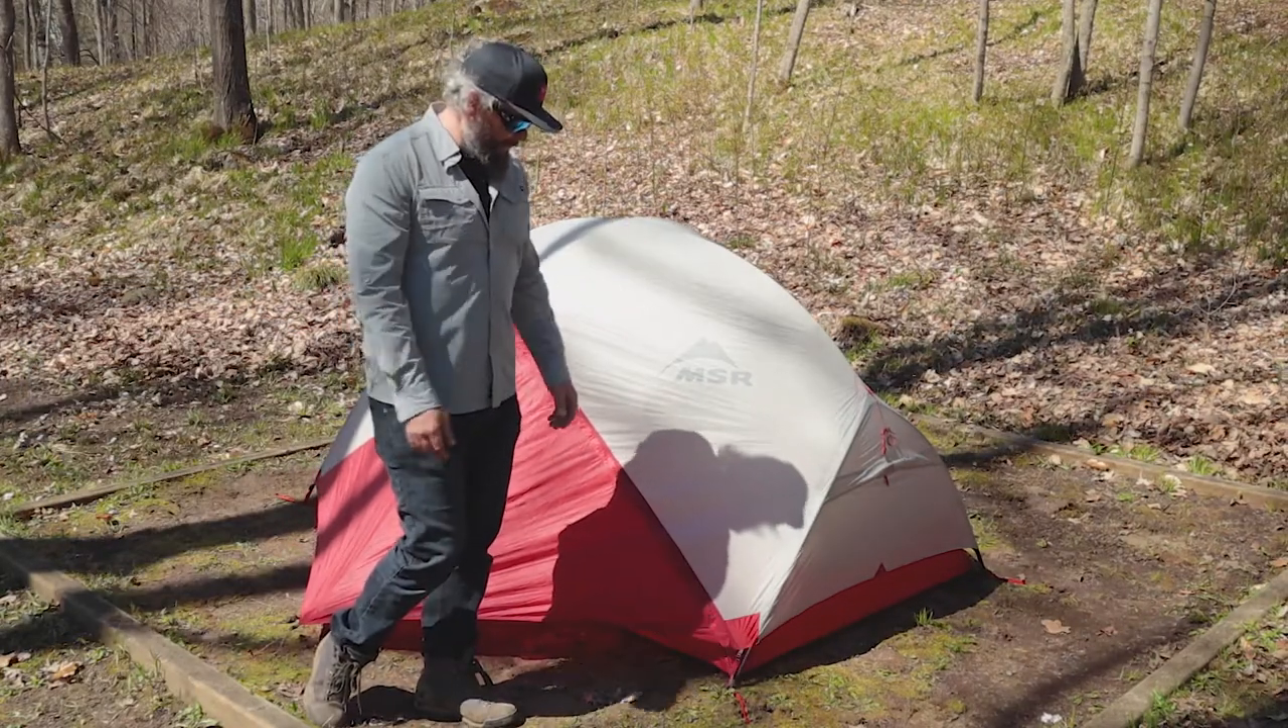We got the fly on. We got it all set up.